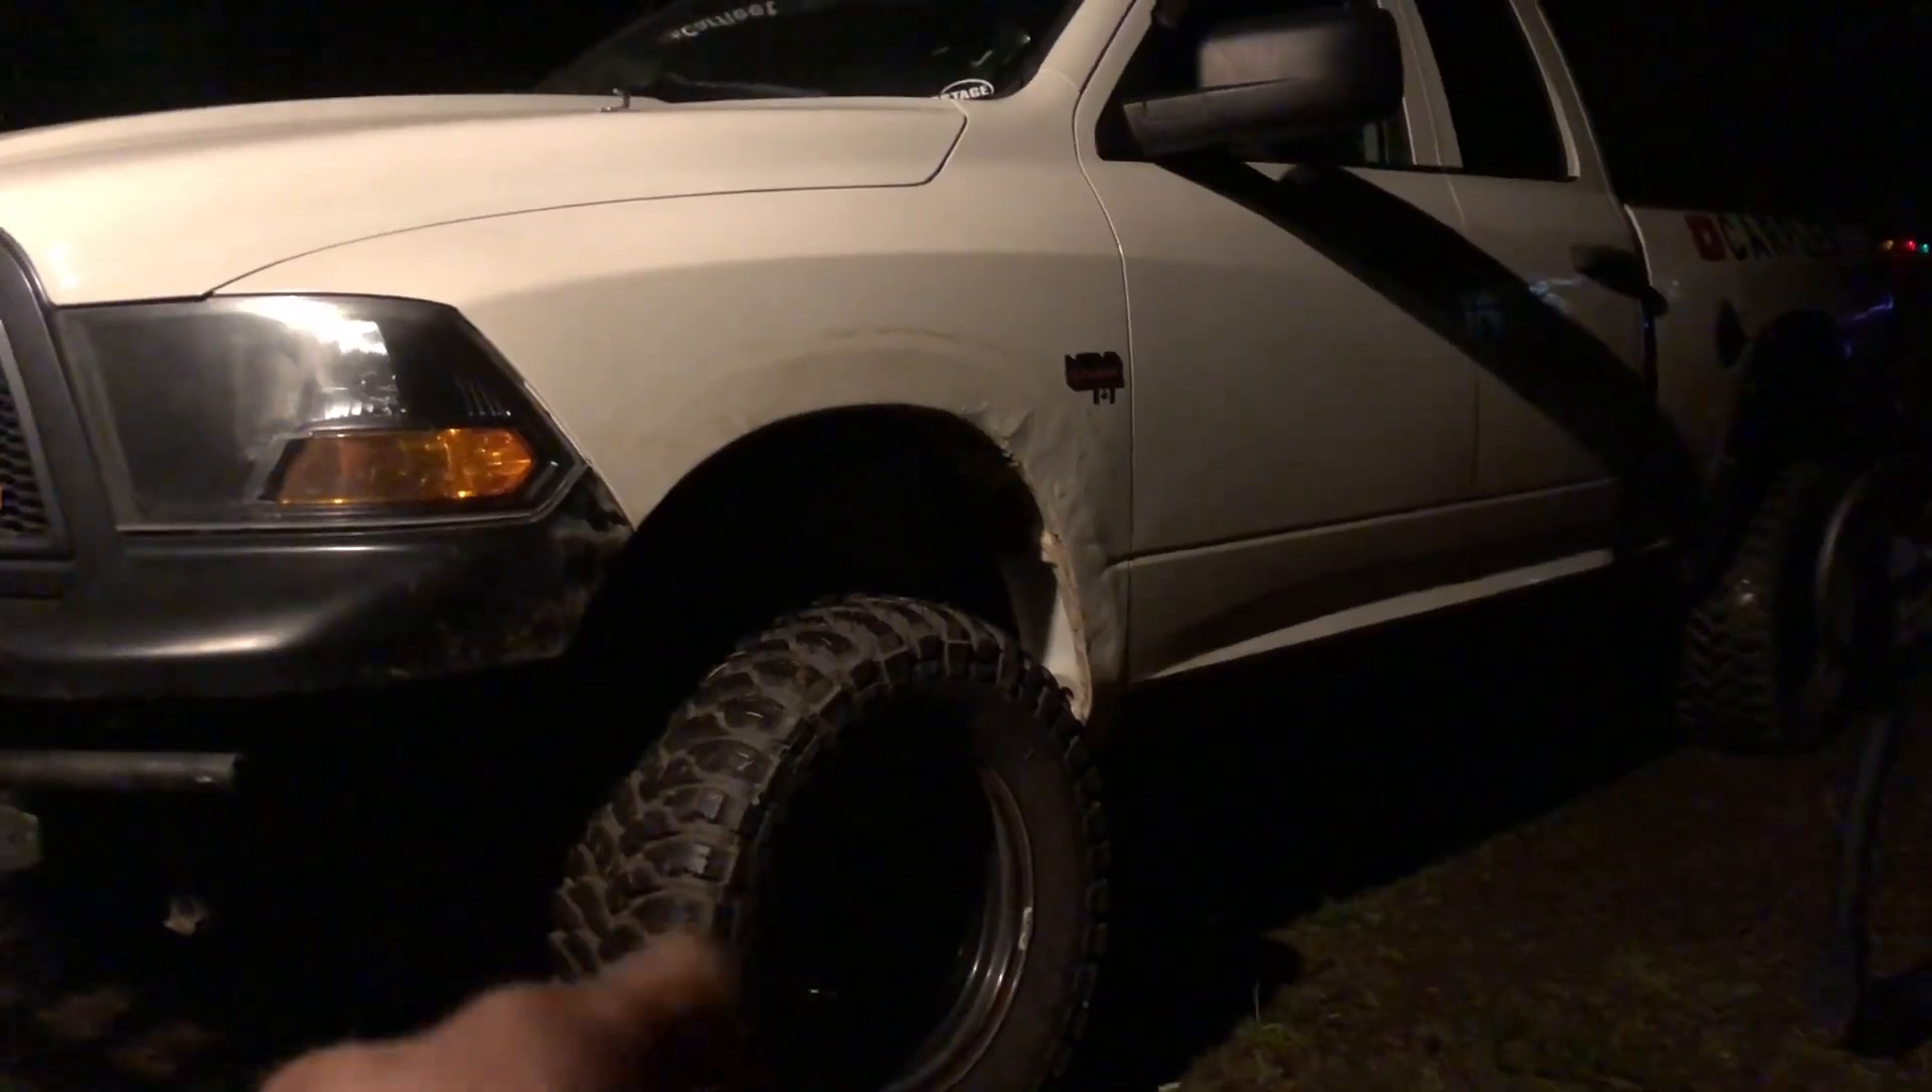I didn't put the front fender liners back in or the flares.